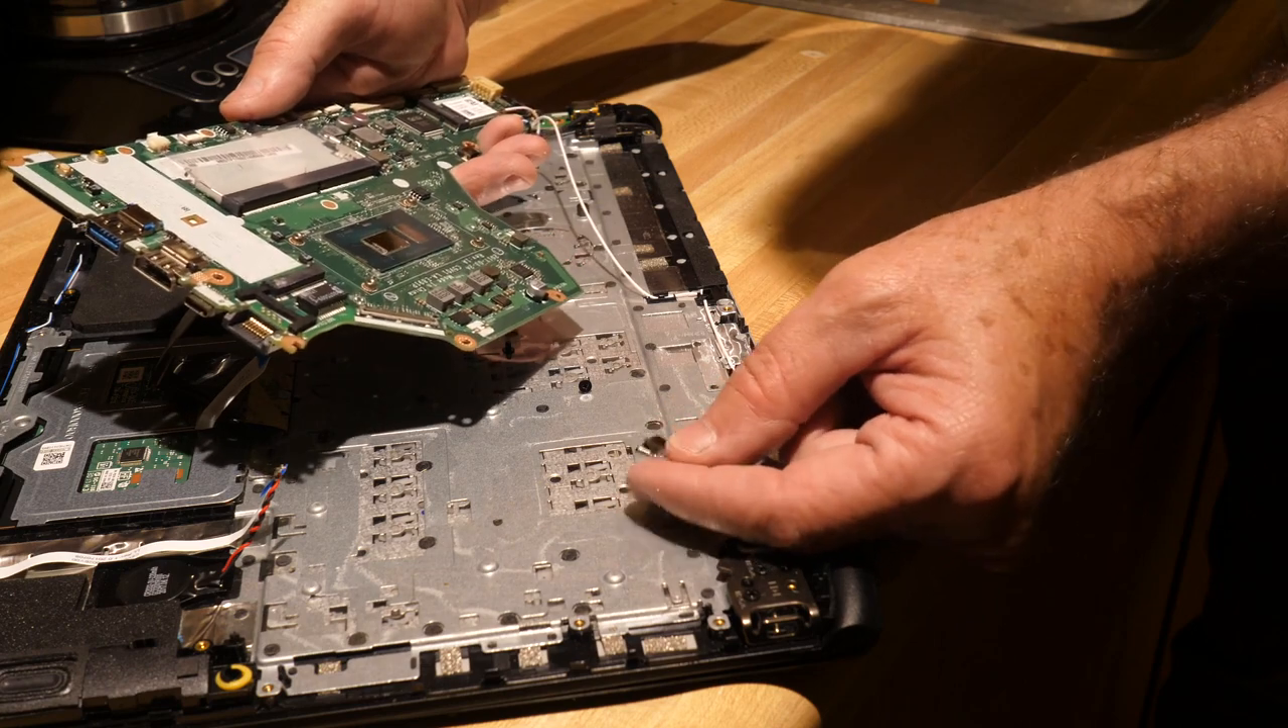Essentially the motherboard is out of here.